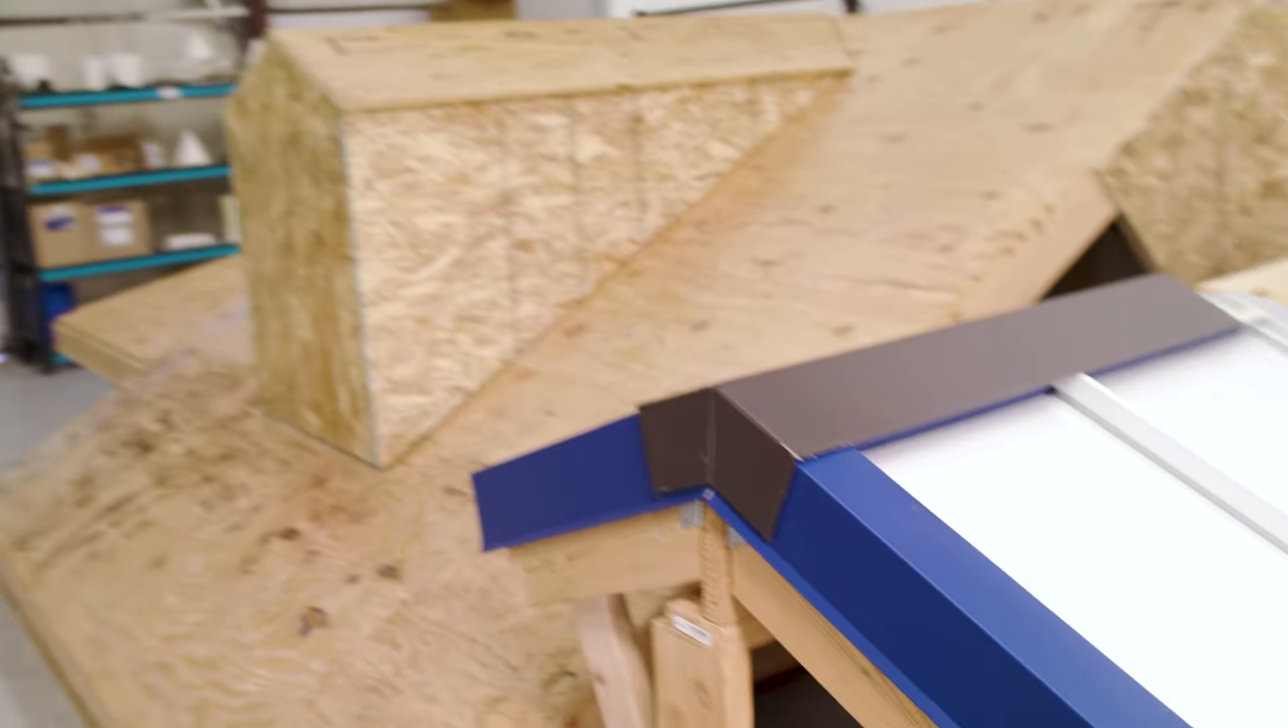So we got the end cap on.